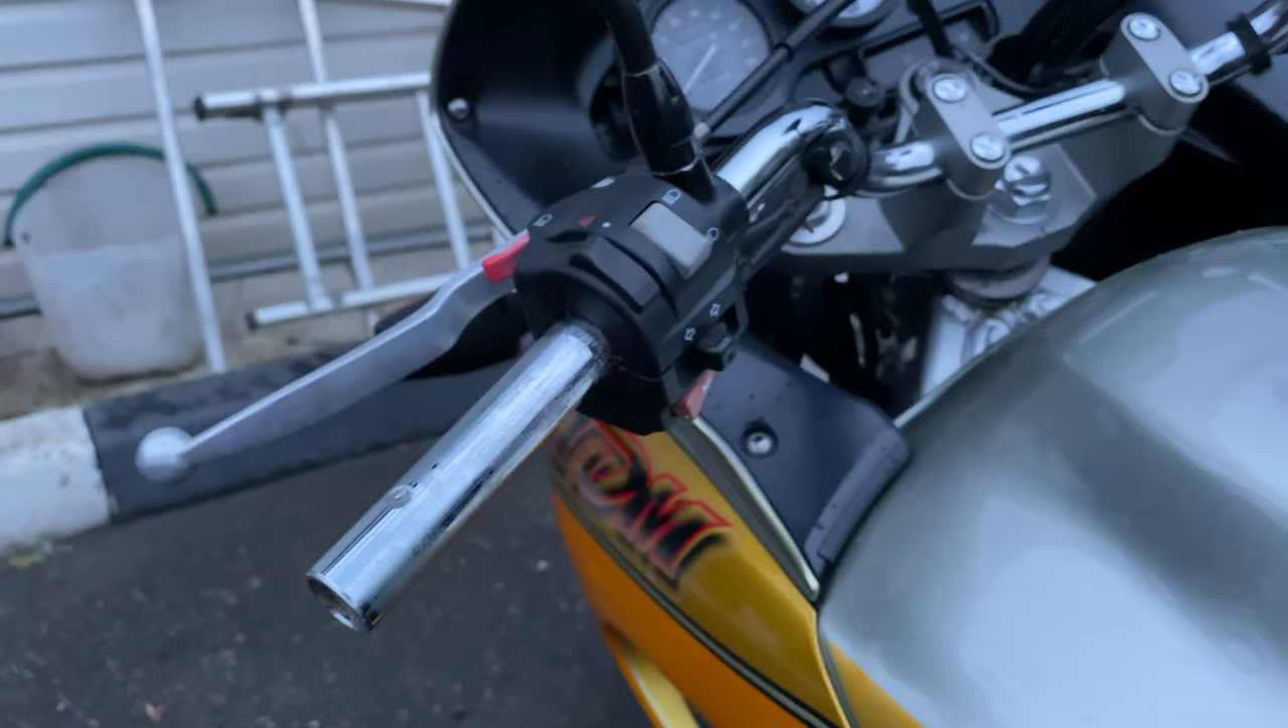Осталось вот эту вот грипсу одеть.